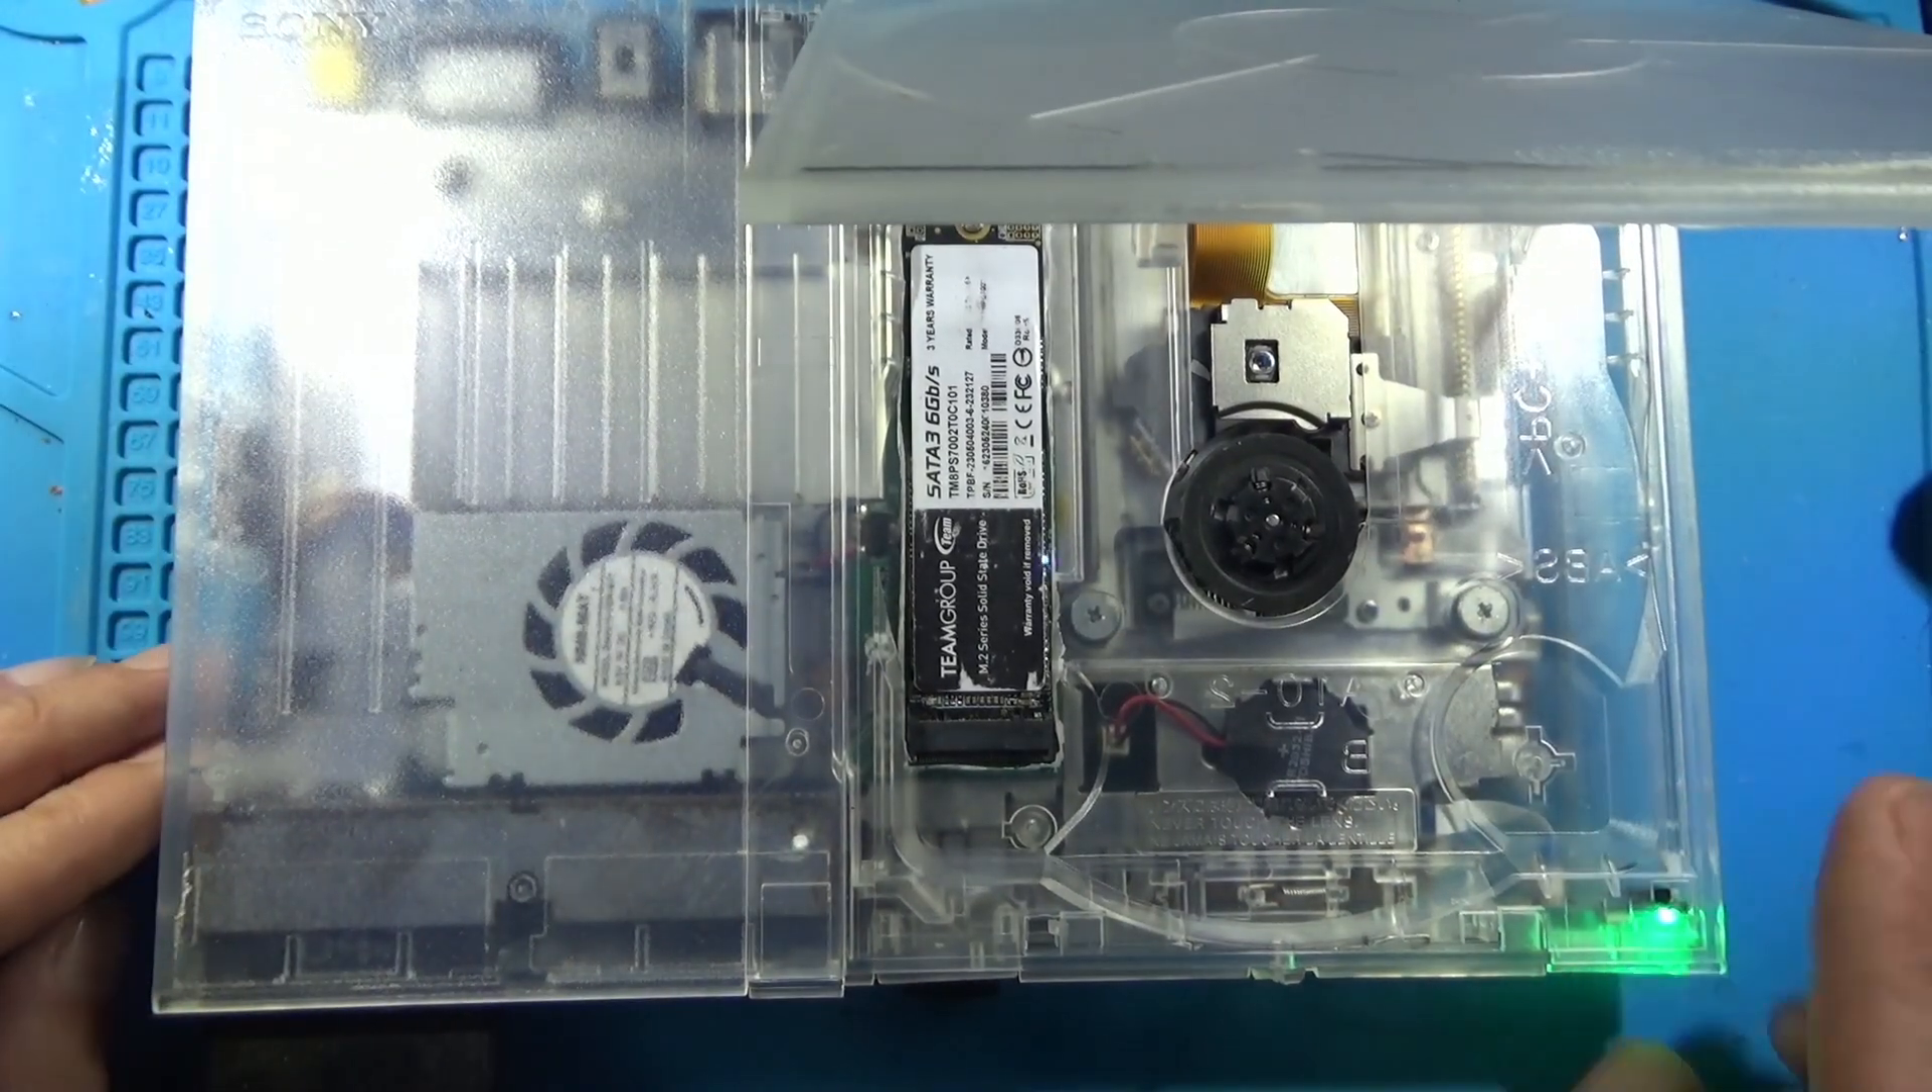What you're looking at is a PS2 Slim with an internal 2TB M .2 SSD installed along with the original disk drive.